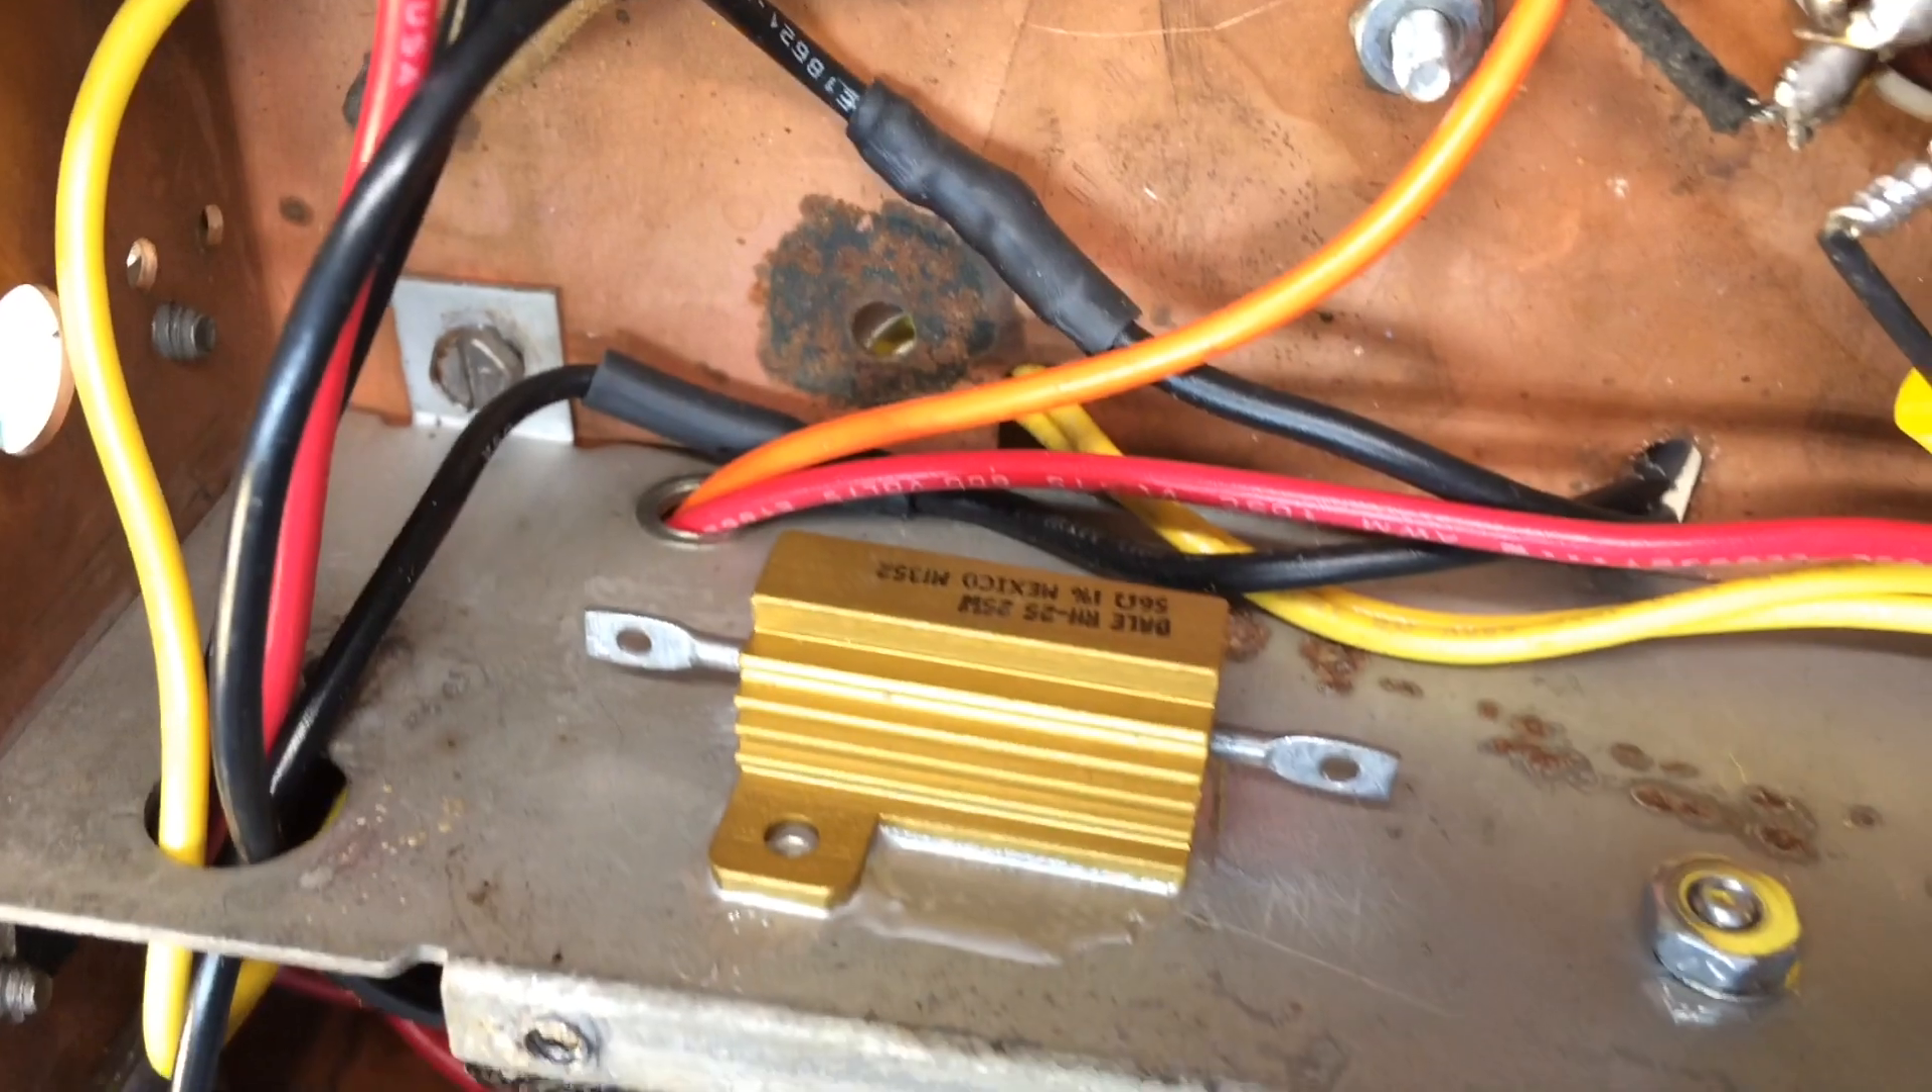You can see here I've got the power resistor placed where I want it.